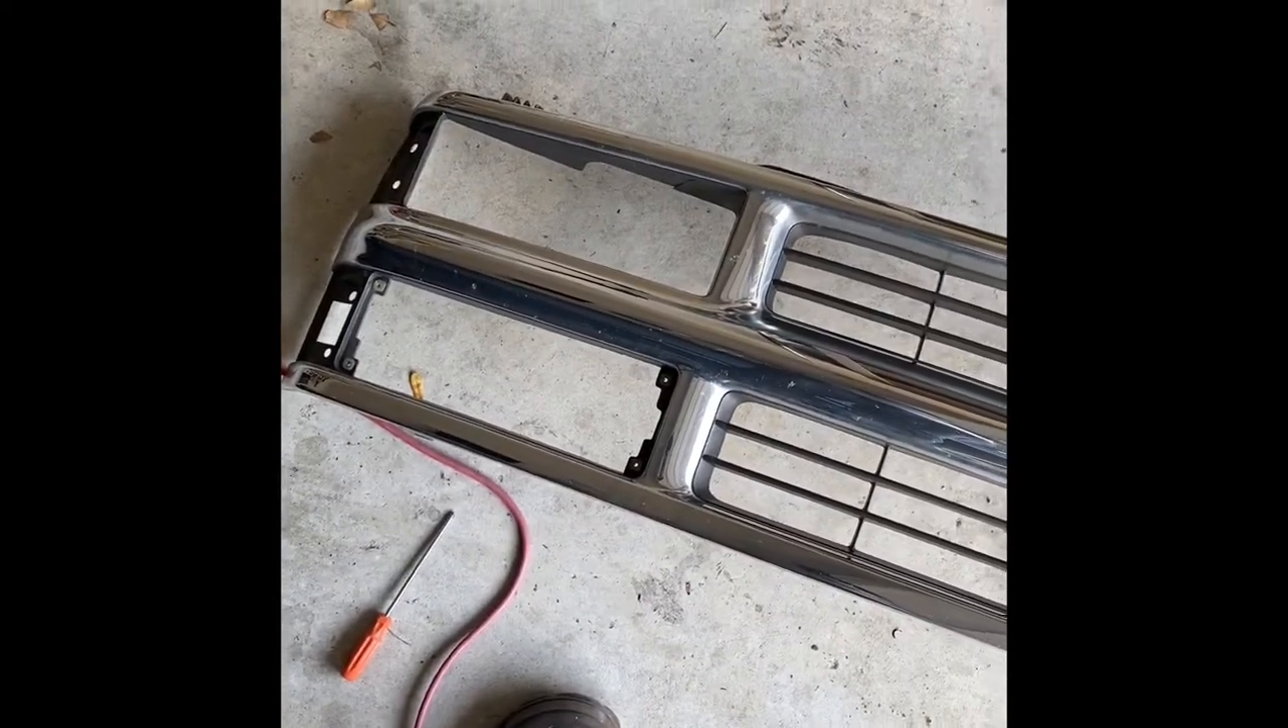Got all the headlight housings. Removed.